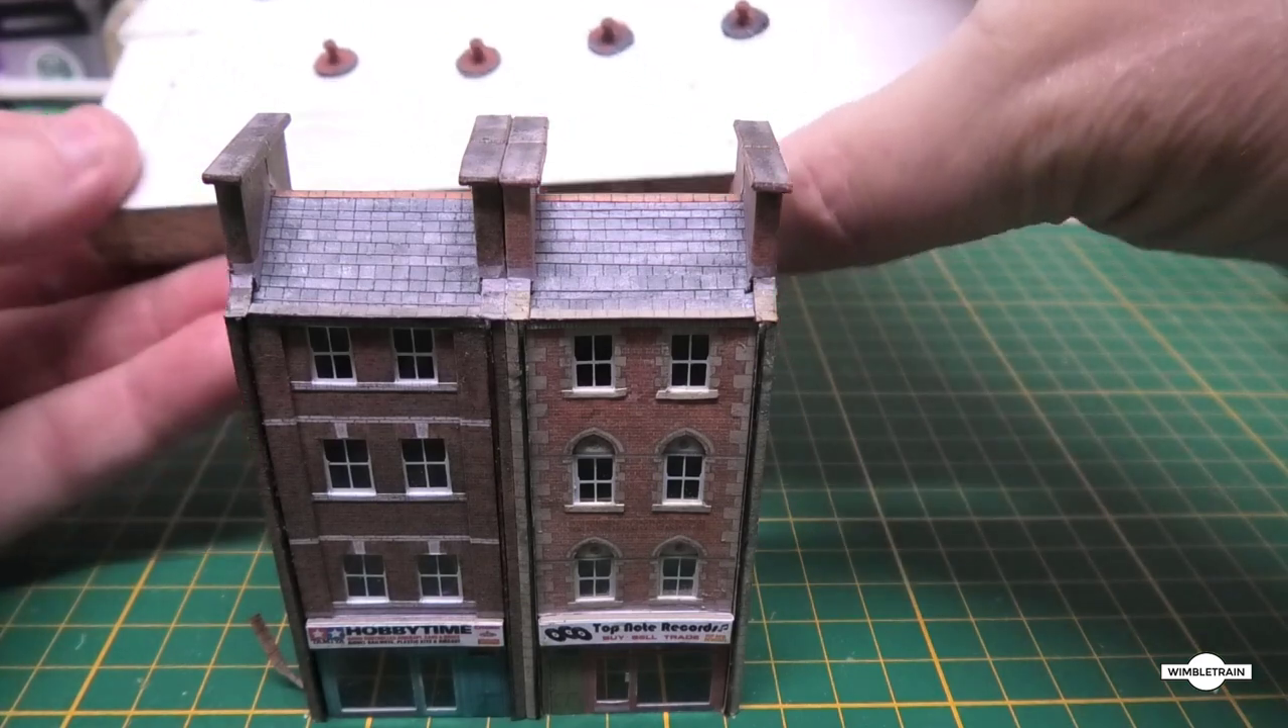We've got the chimneys on we just need to put the chimney pots on top.